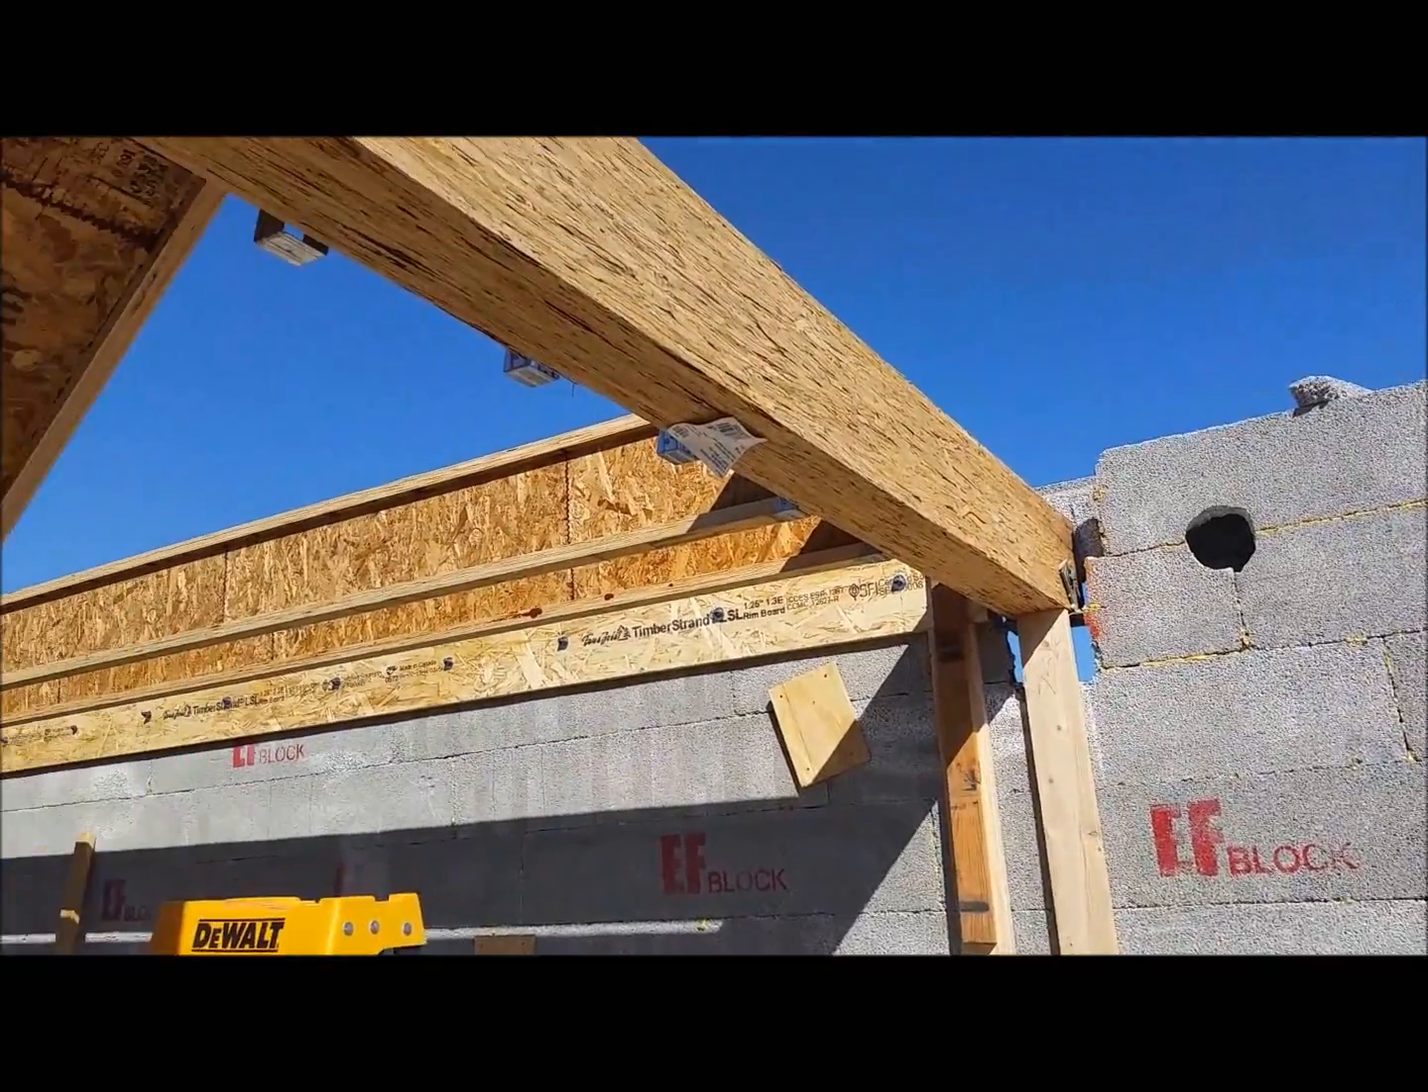Here we are we got the beam up we're running some joists now.